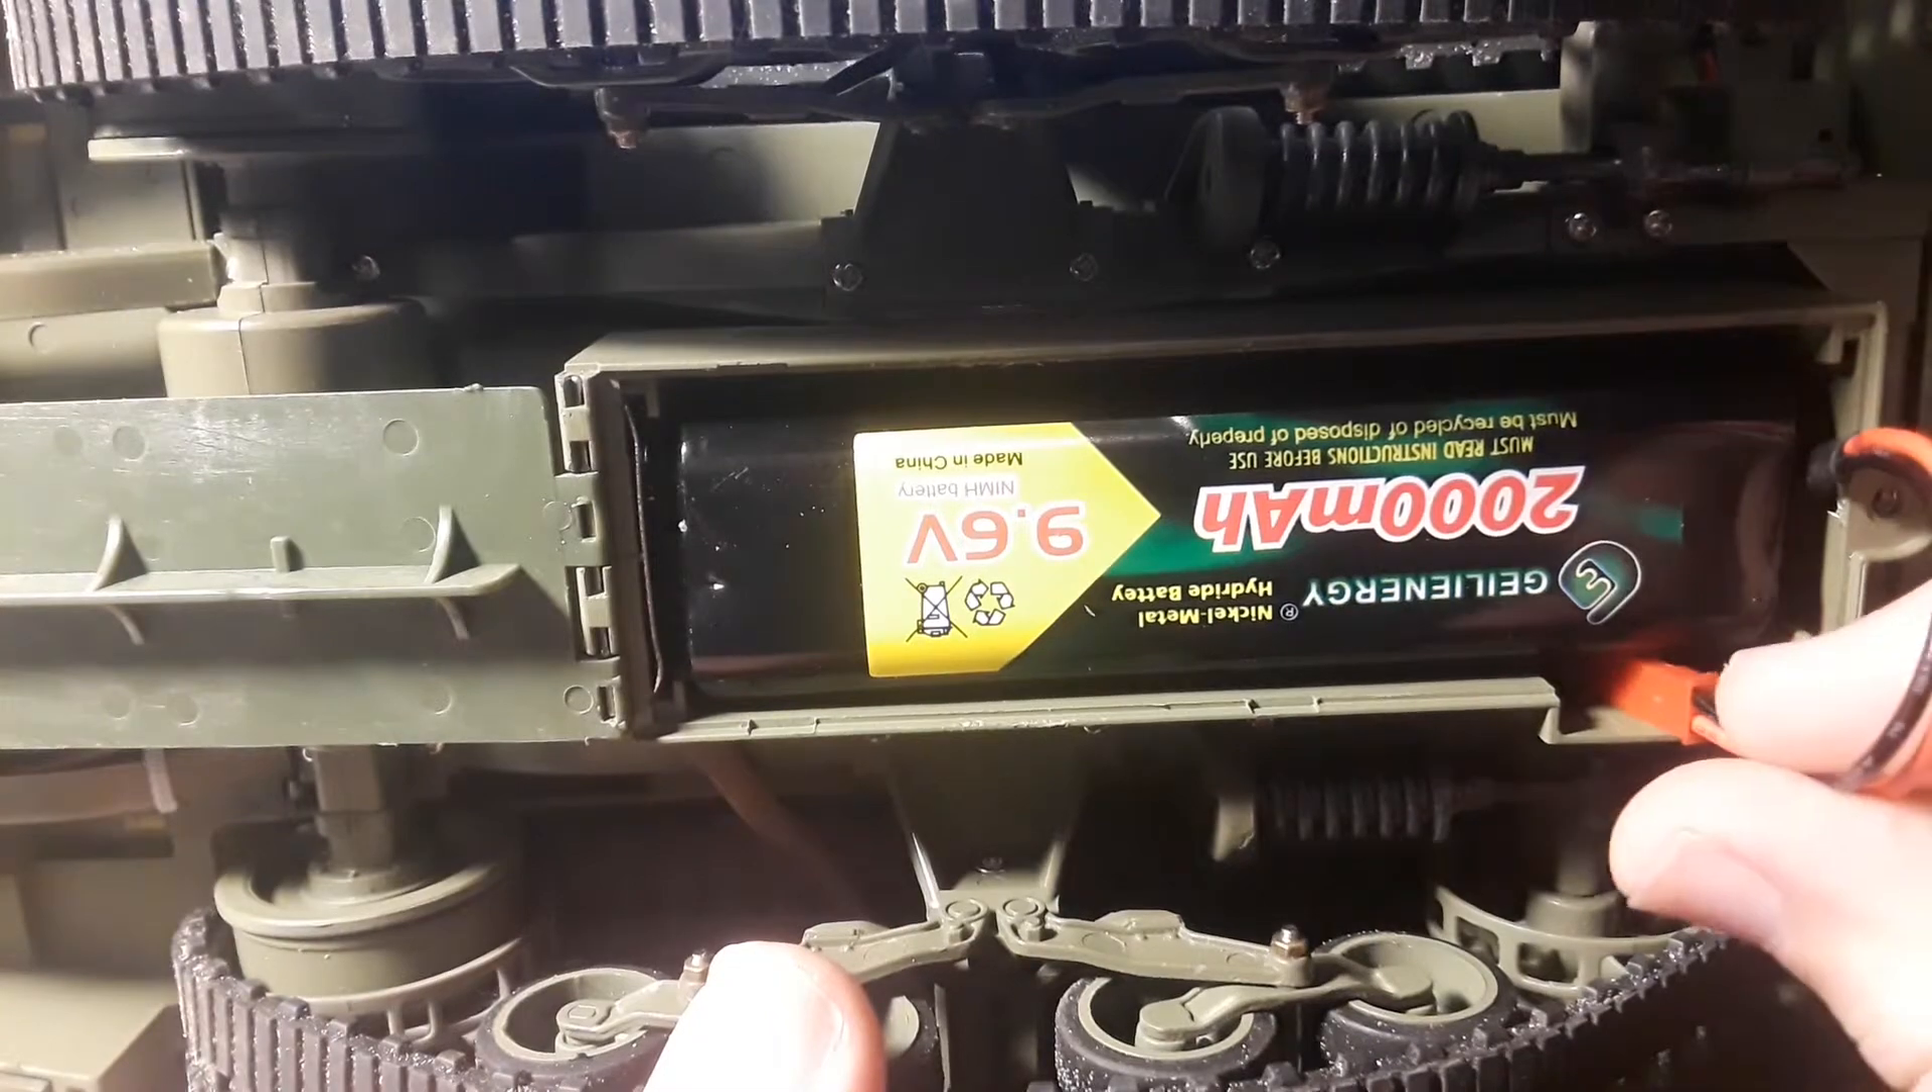And here's the battery. Fits in like that. Fits perfectly and plugs right in there.